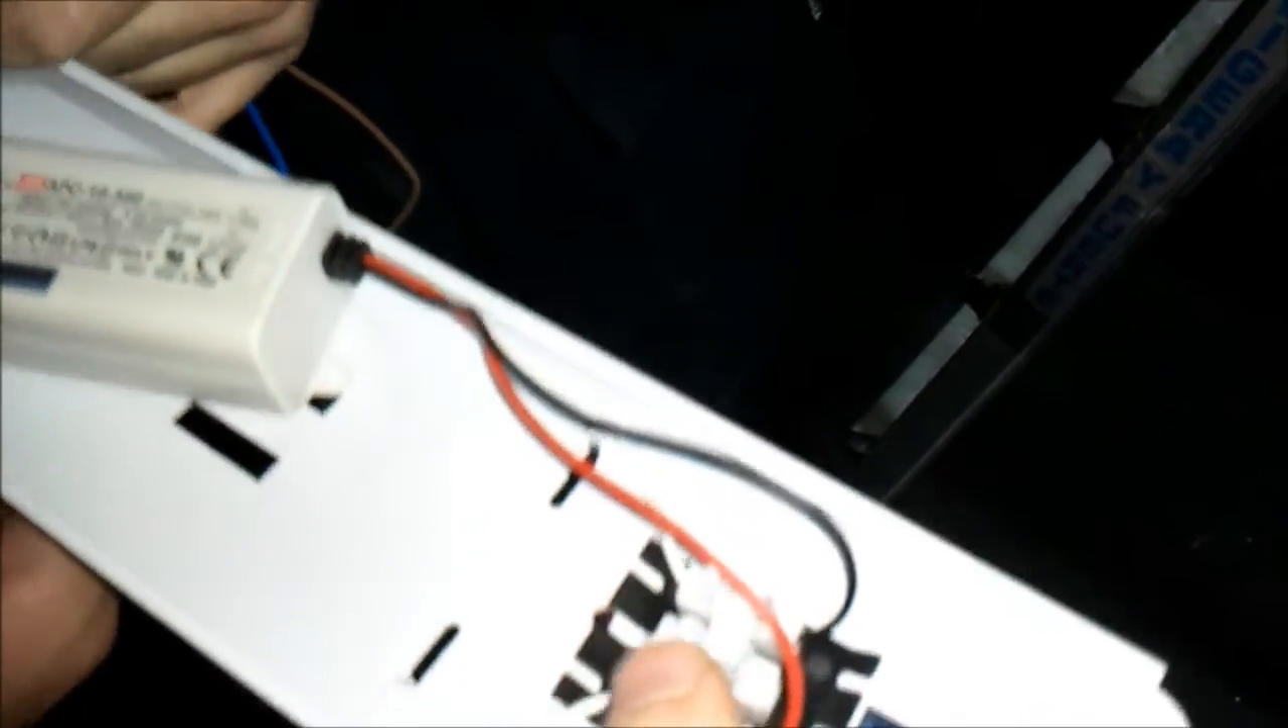Se va a ver que la salida ya se ha conectado y, como veis, los cables son negro y rojo, puesto que llevan polaridad.